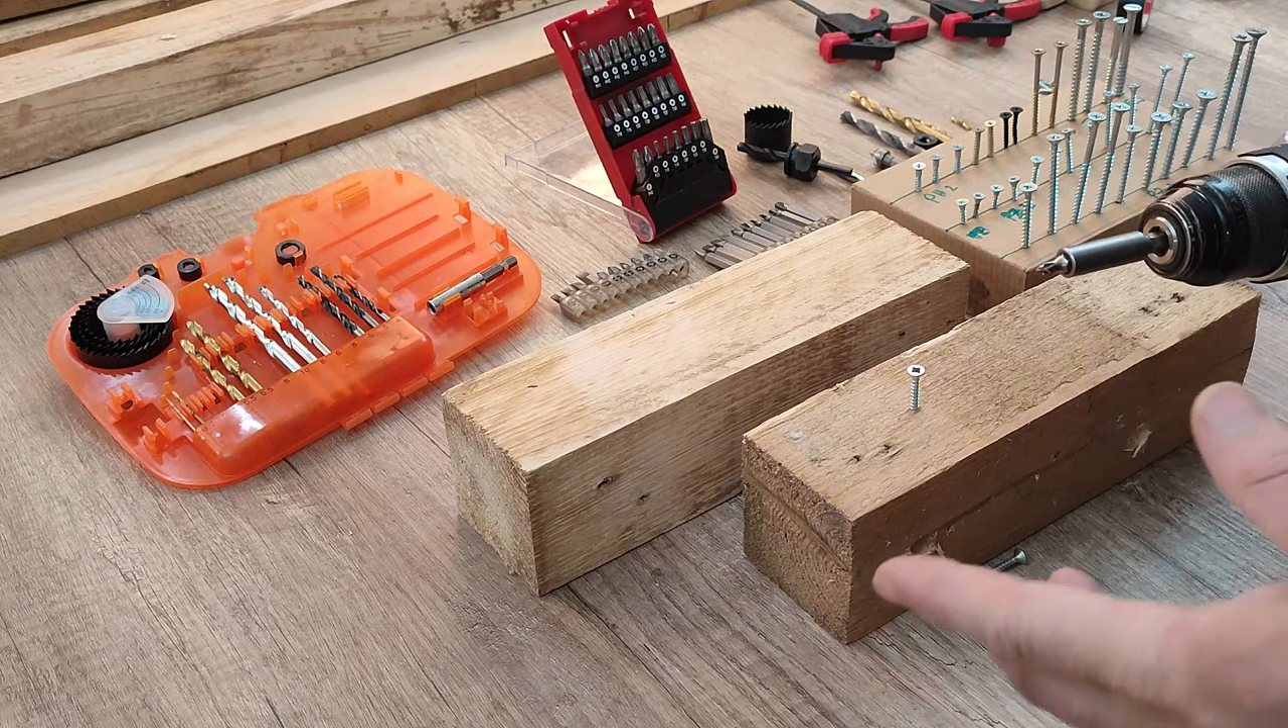So what you can notice we destroyed the screwdriver bit and we didn't put the screw all the way in.